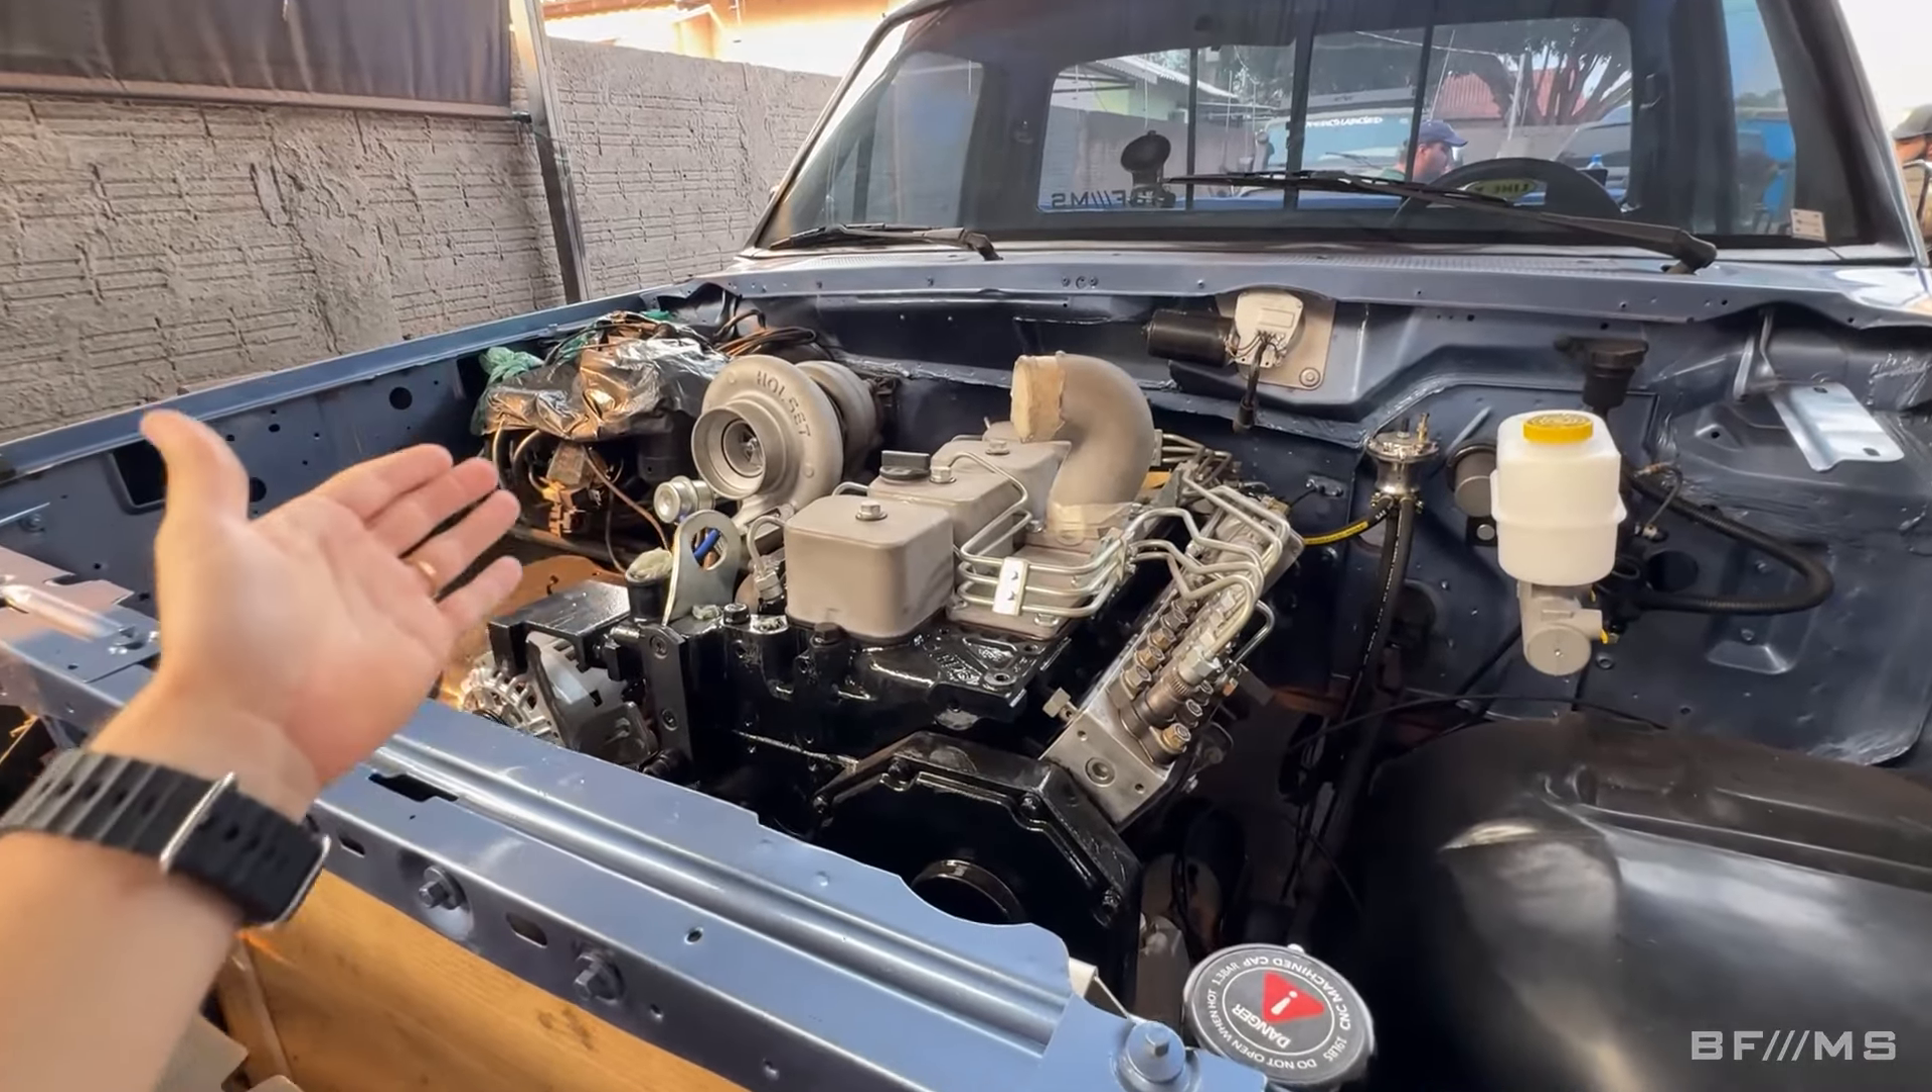Com vocês, a nossa F1000 finalmente com o 6BT instalado.